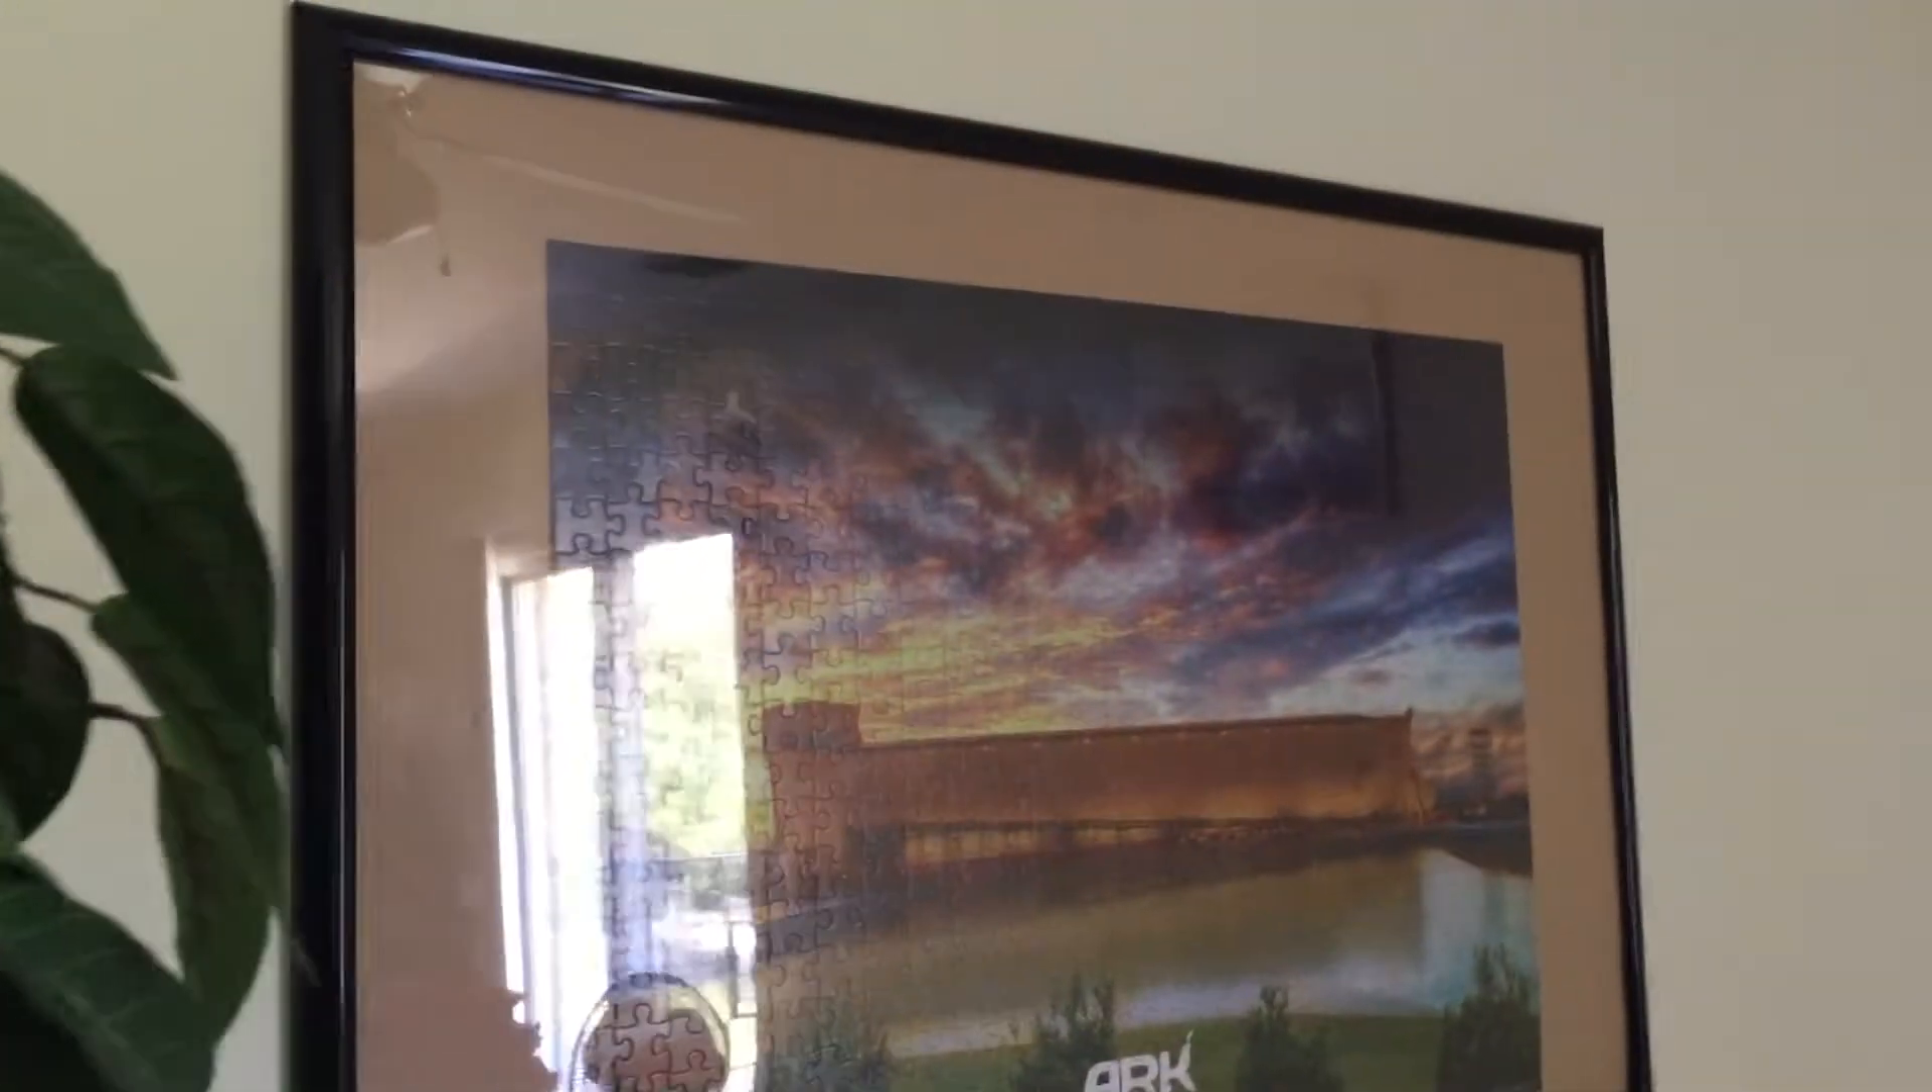As you can see, the puzzle is too small for the frame, but I don't have an appropriate size frame.